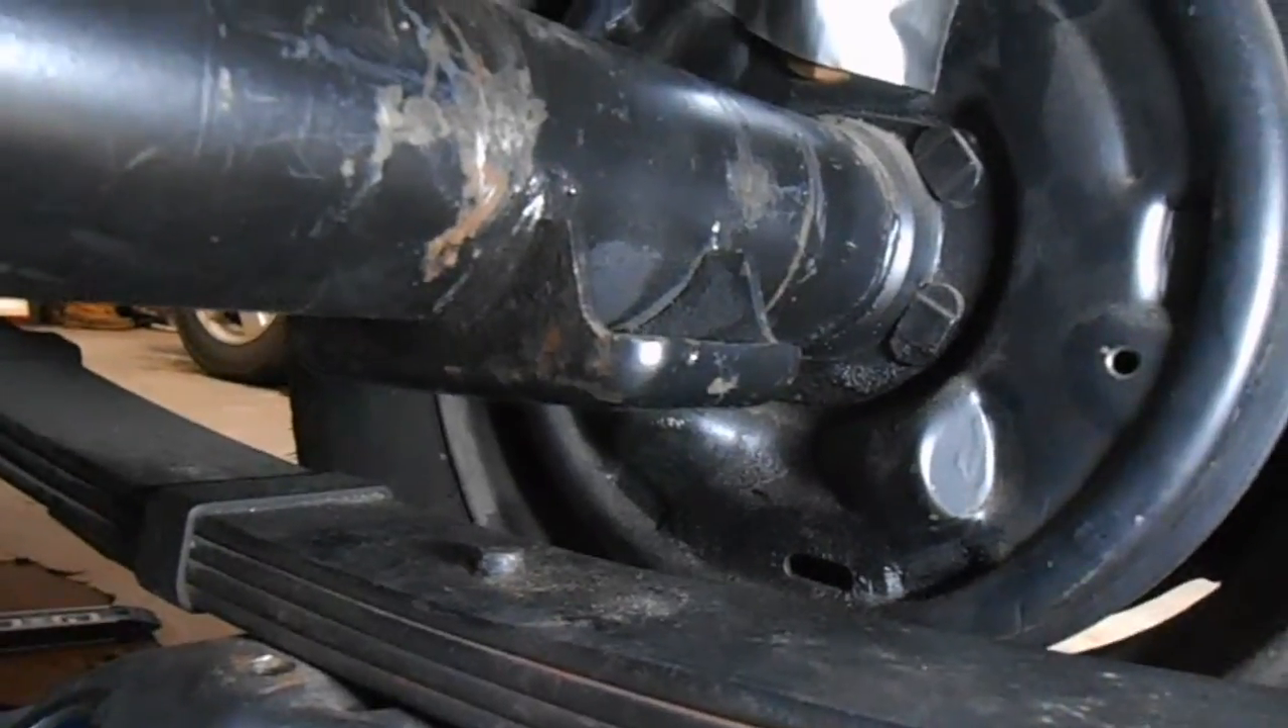Alright, so now you can see that there's a large gap between the spring and the perch on the axle.